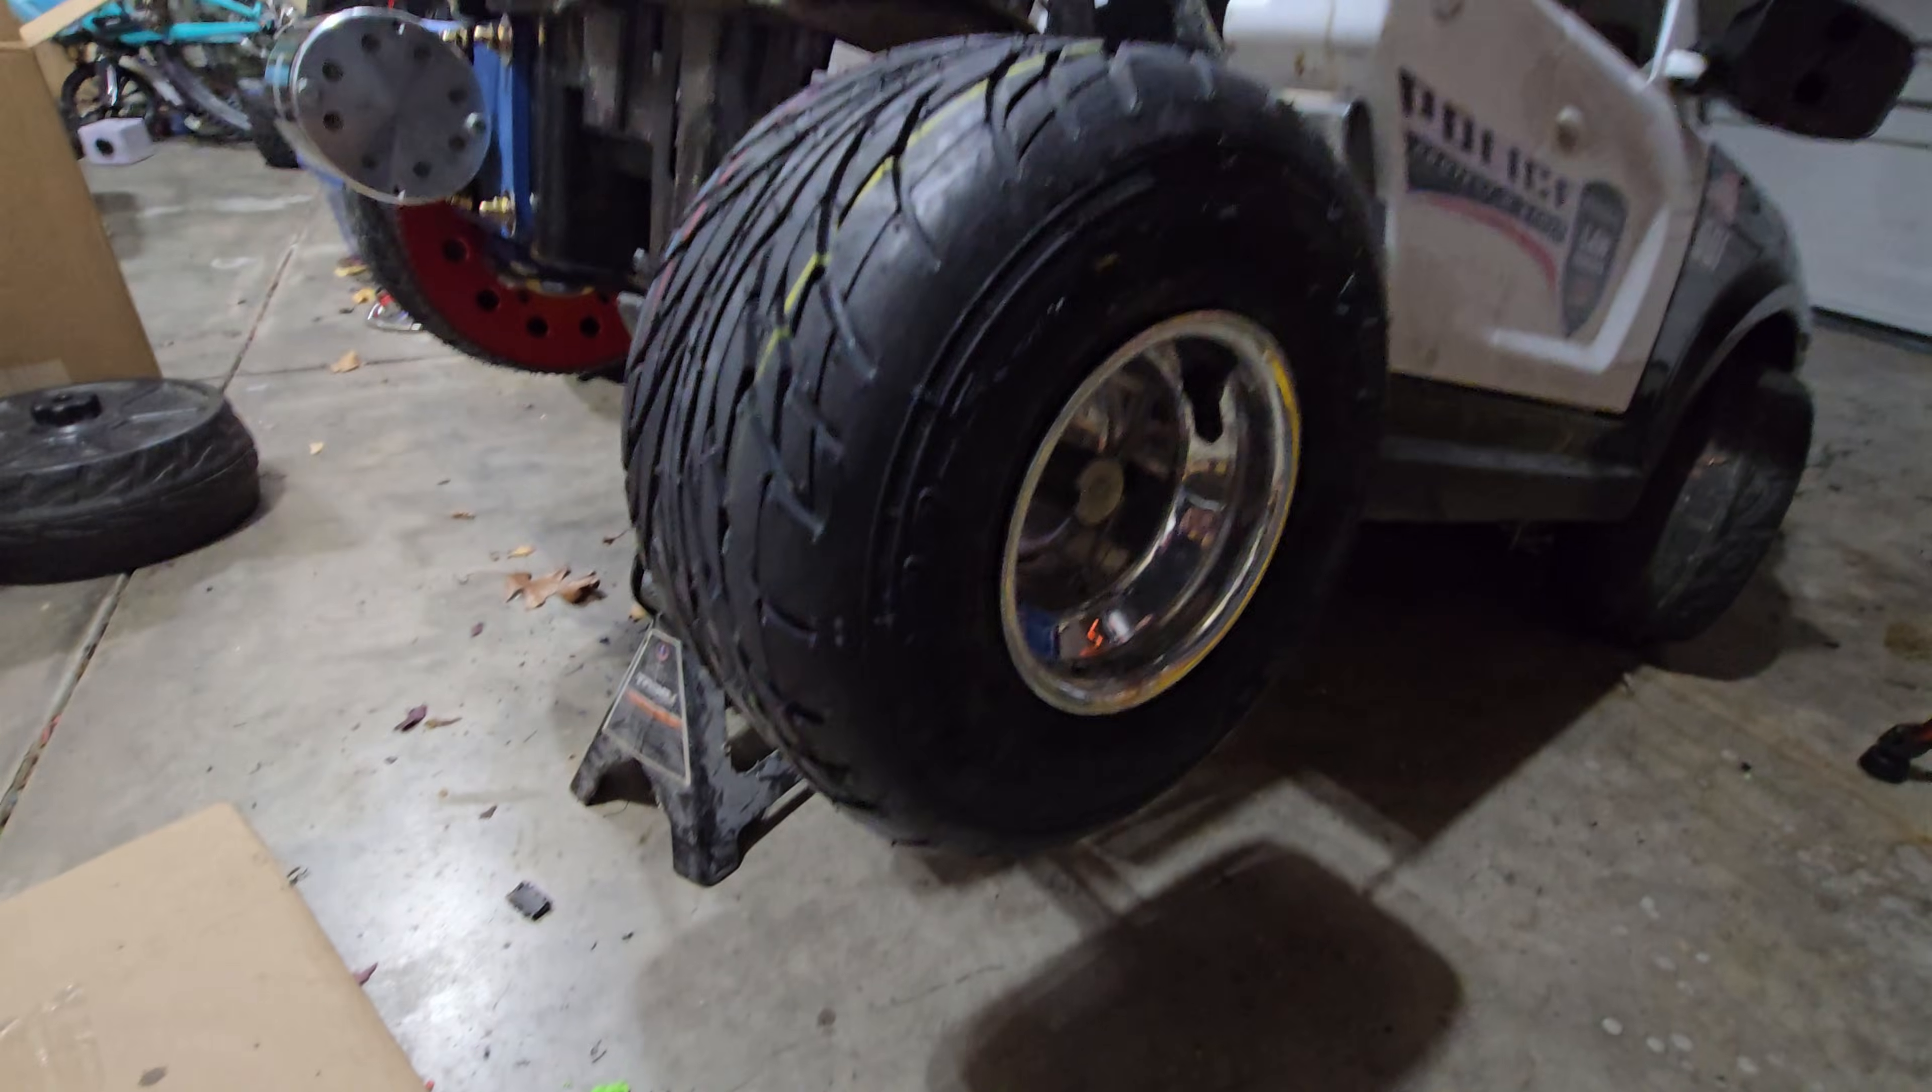Wheels are on. We are ready to do our first test drive.